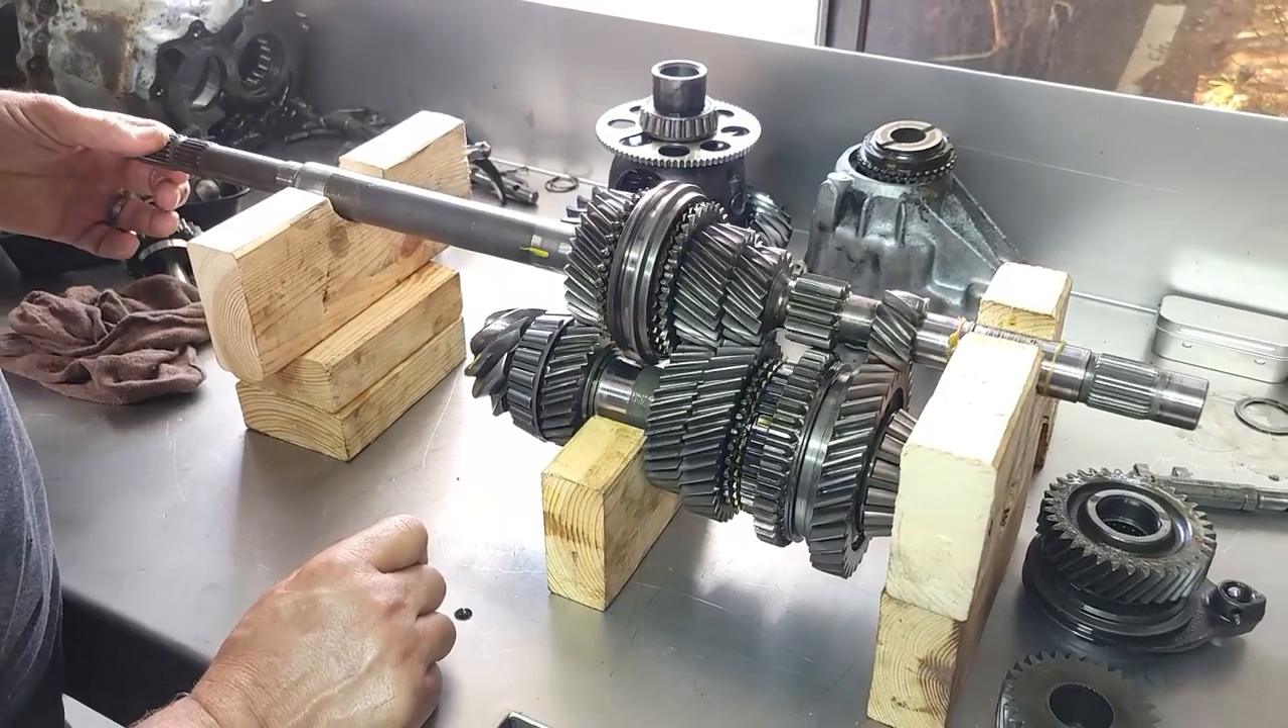So now we have a complete rotating assembly. This is now one piece.